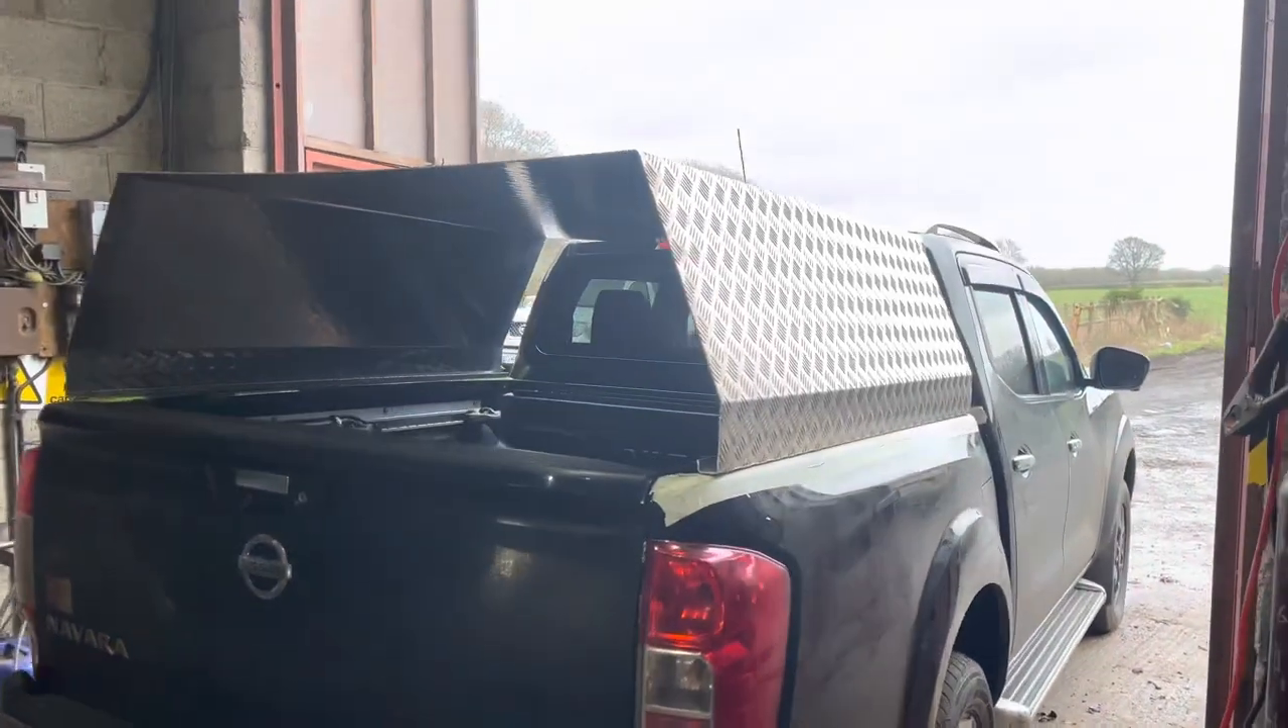We've got the folded aluminium piece on the car for a trial fit all looking good.